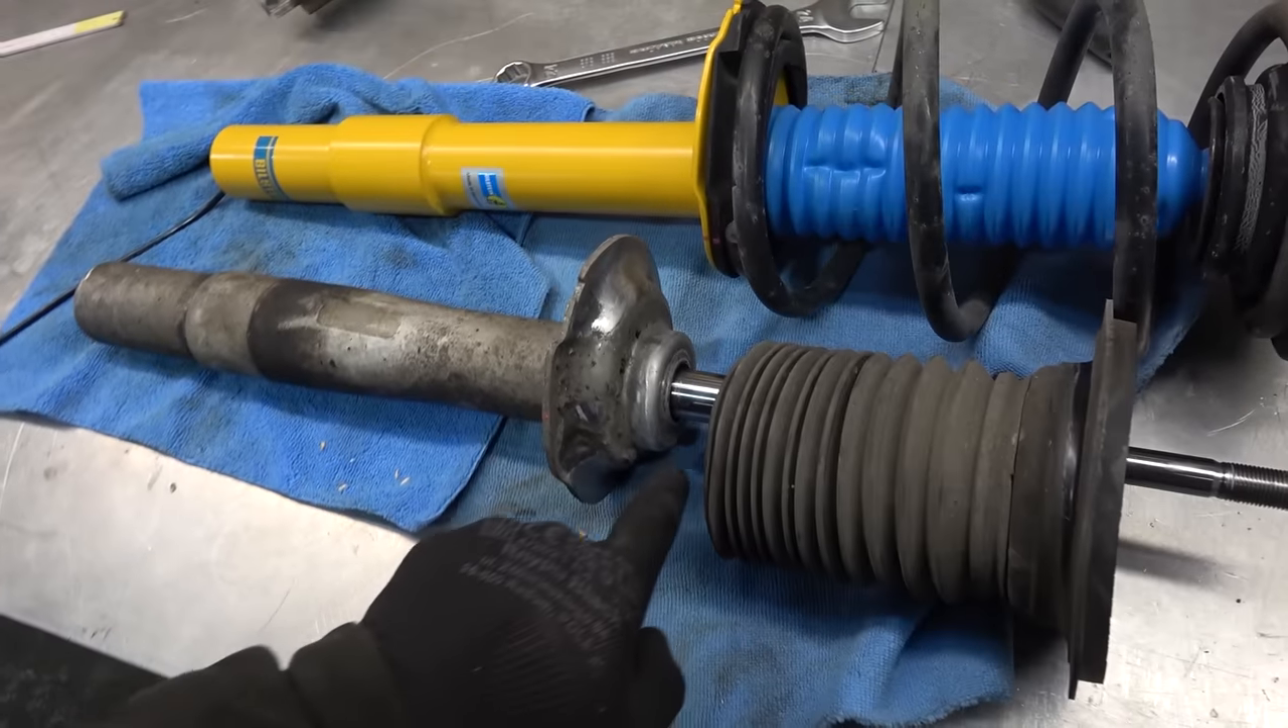This is the dust boot on the original shock and as you can see it's just flopping around all over the place and it's not sealing all the way on the bottom.